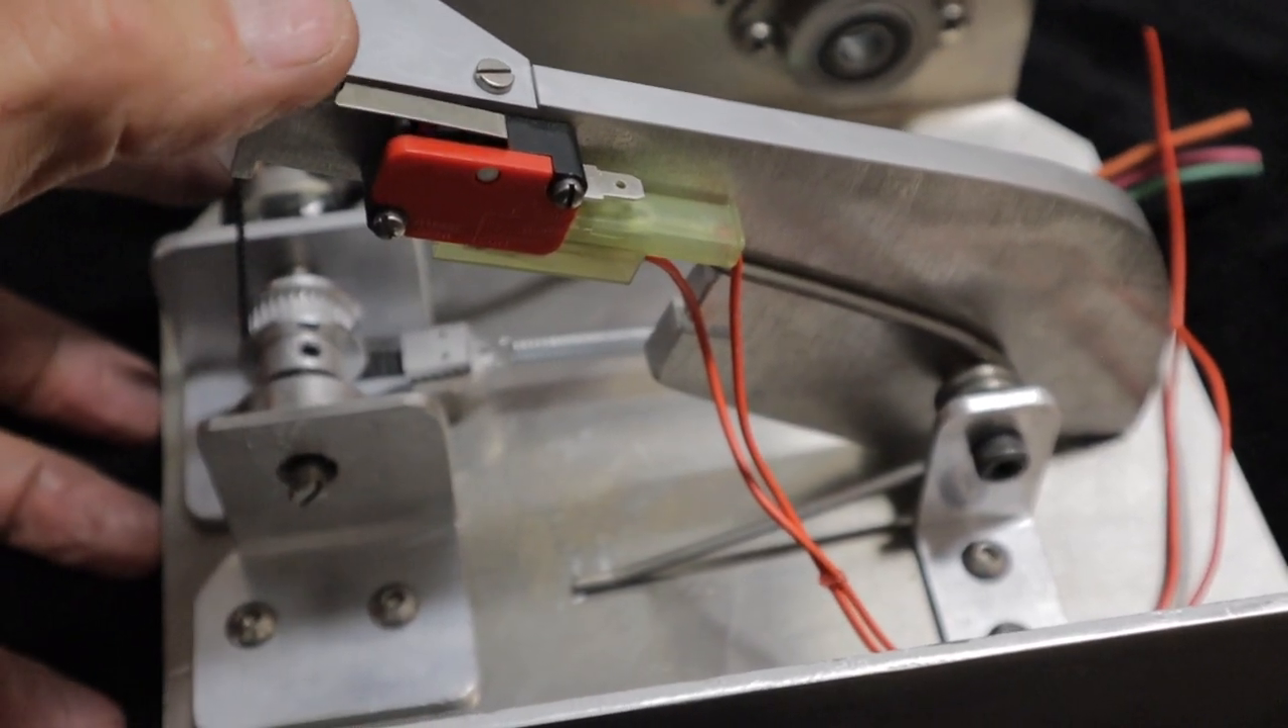You can see uh that i mounted the micro switch onto the side of the actuator bar.